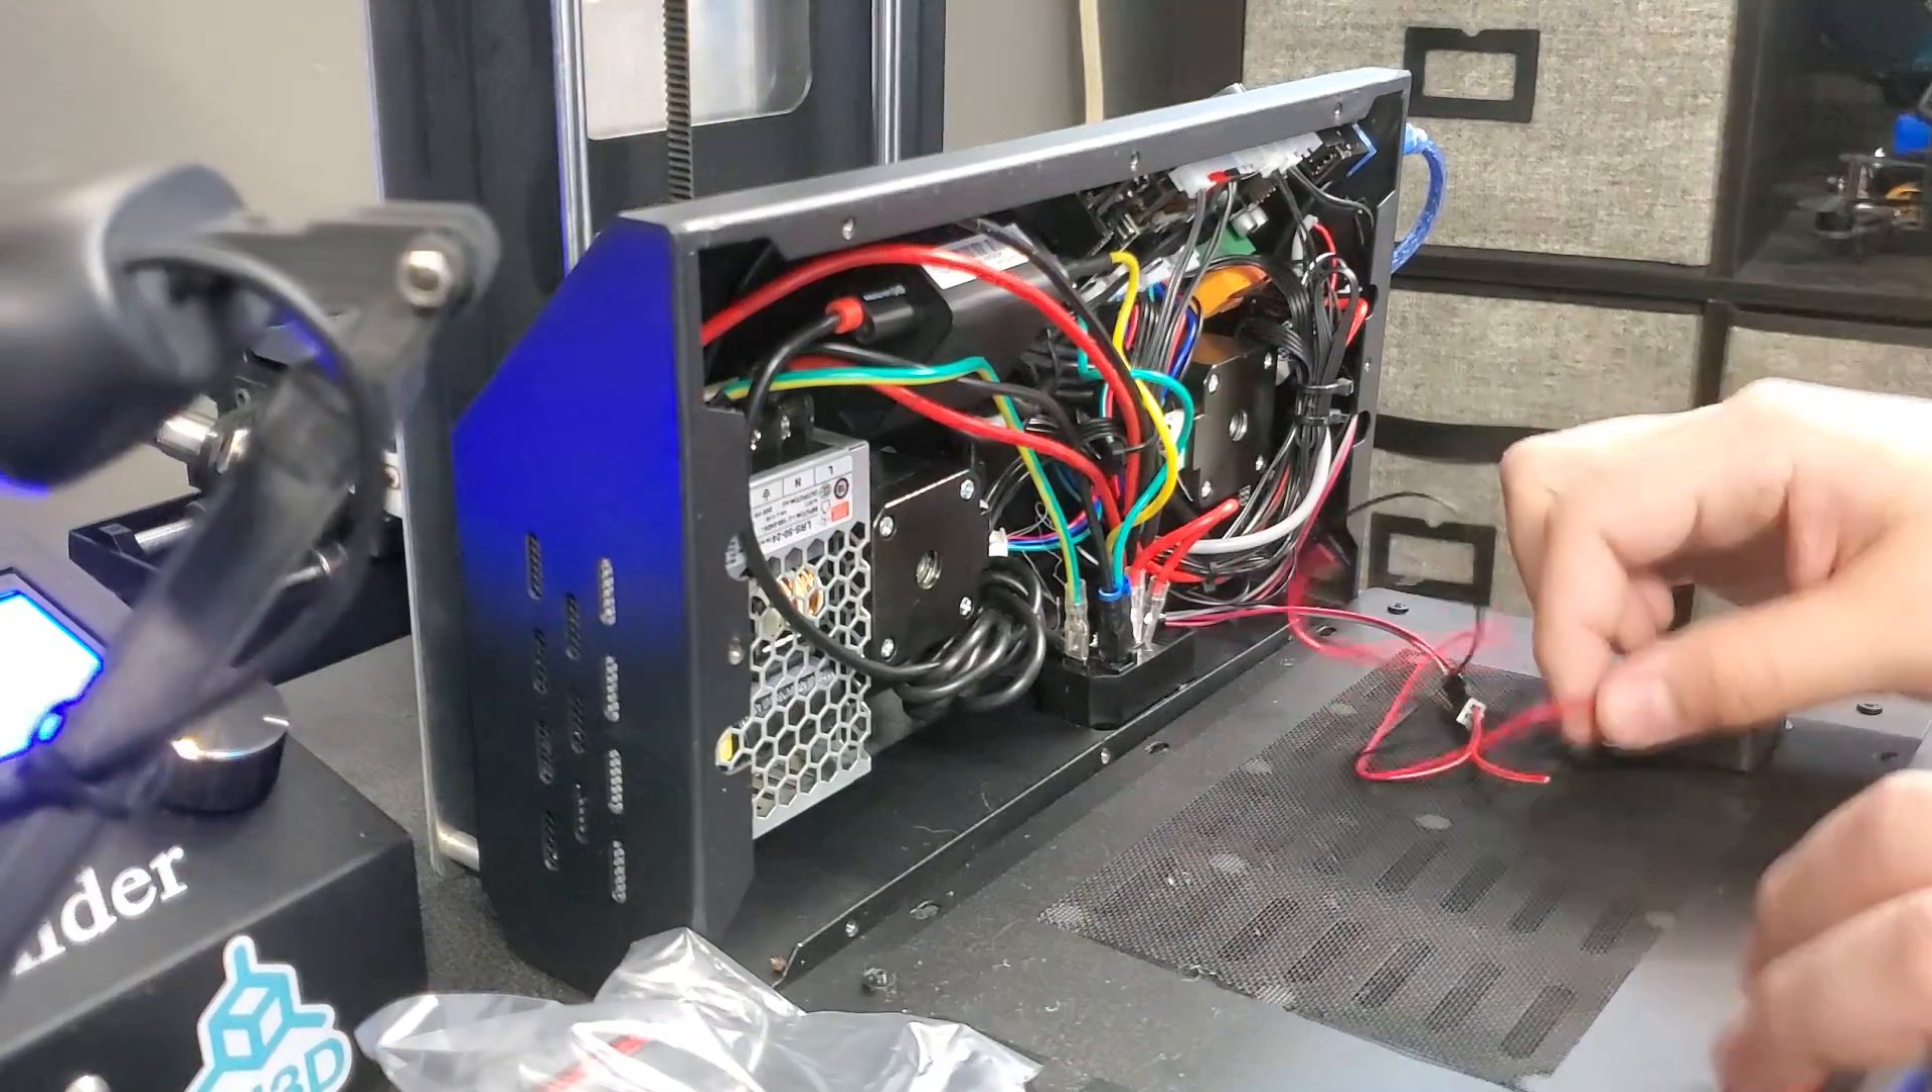All we have left to do is connect these wires.